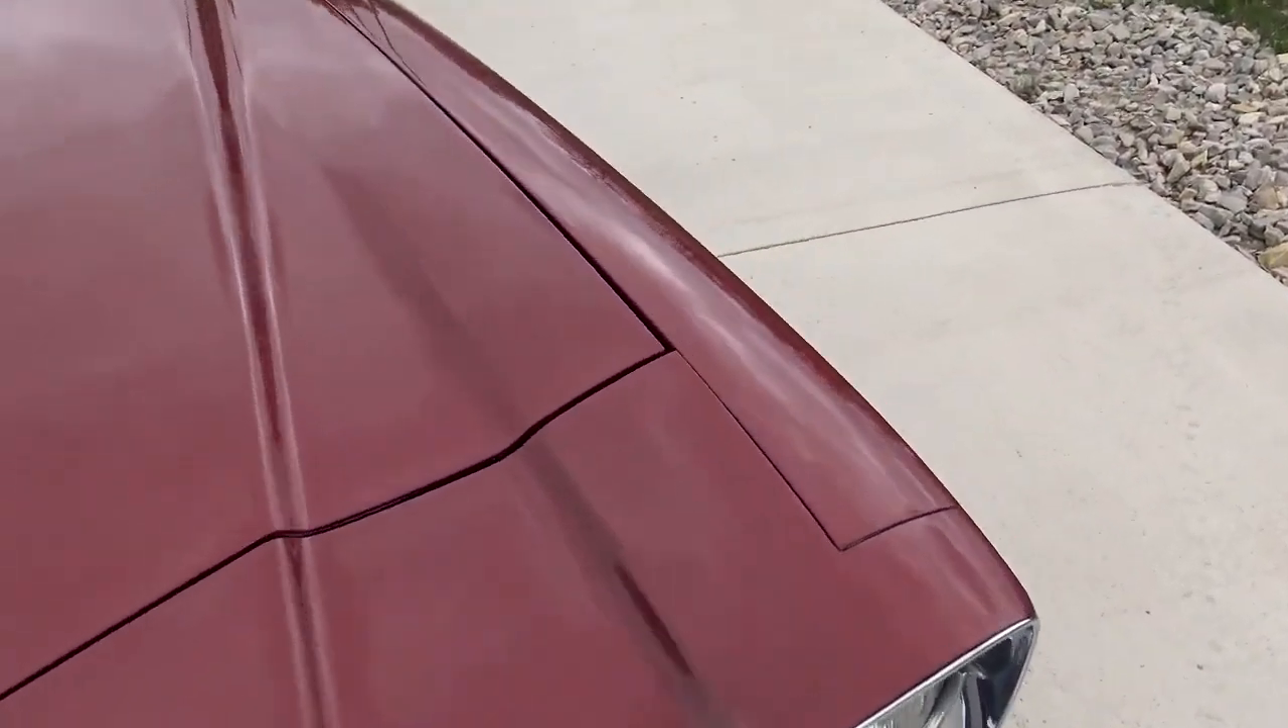The lines are excellent. As far as the top of the fender, the top of the hood lines up perfectly. All the way across the front edge of this car just lines up awesome. I mean, nice and flush.